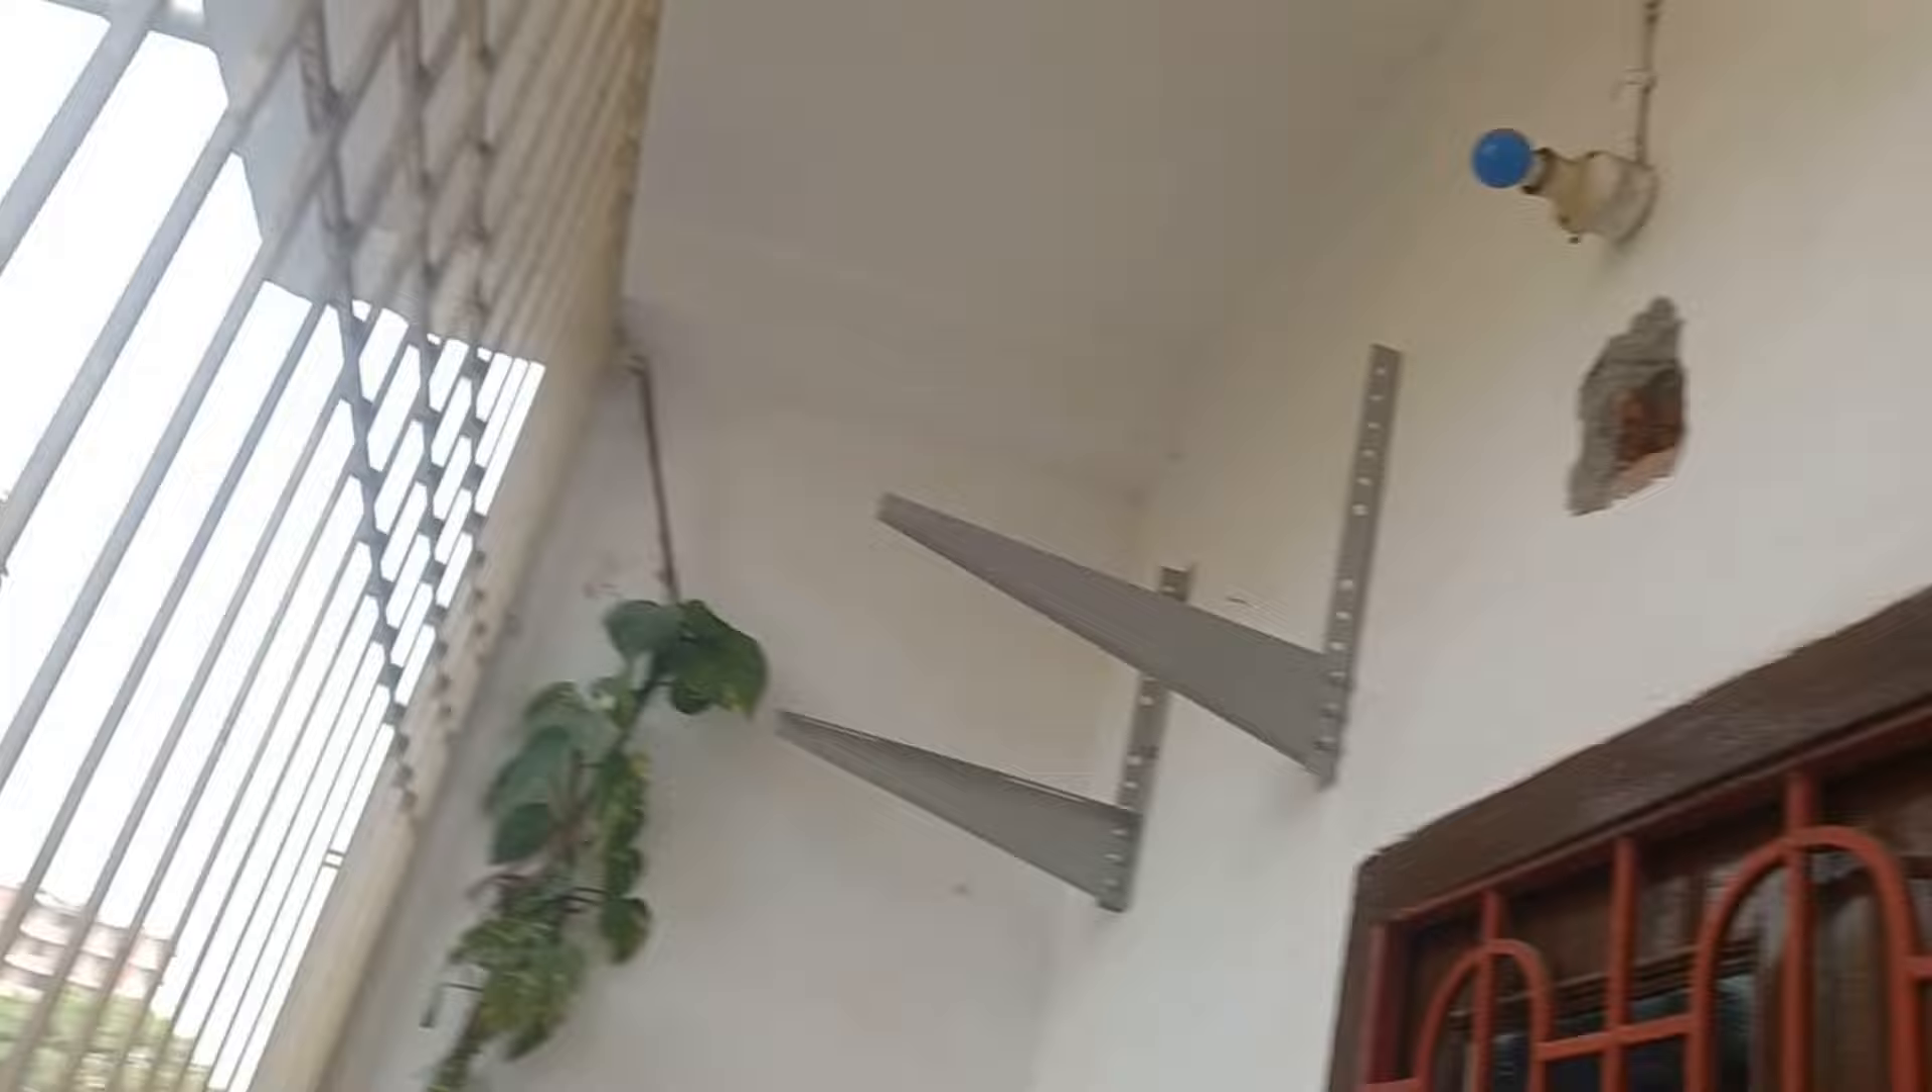देखेंगे यह outdoor का दोनों stand लग गया है।